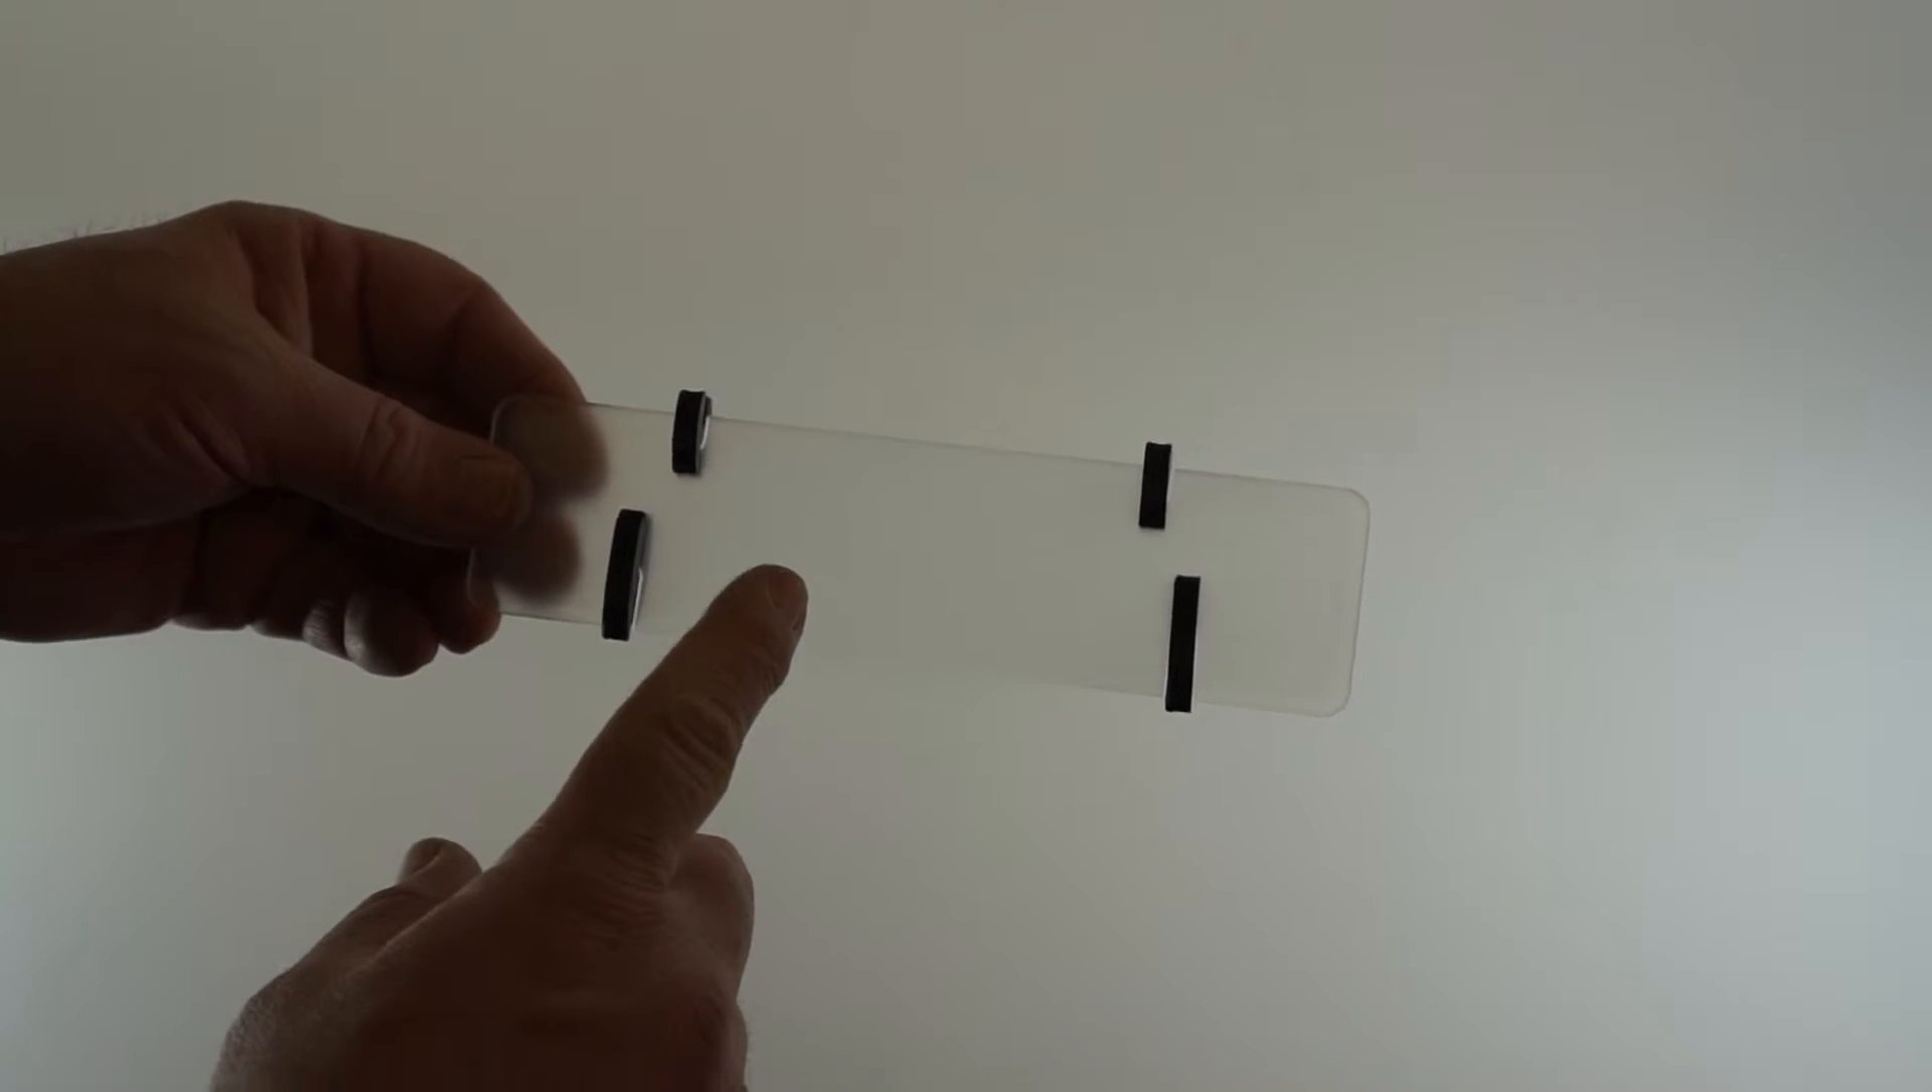And that's what it looks like when we have the clips installed on the left -hand side panel.